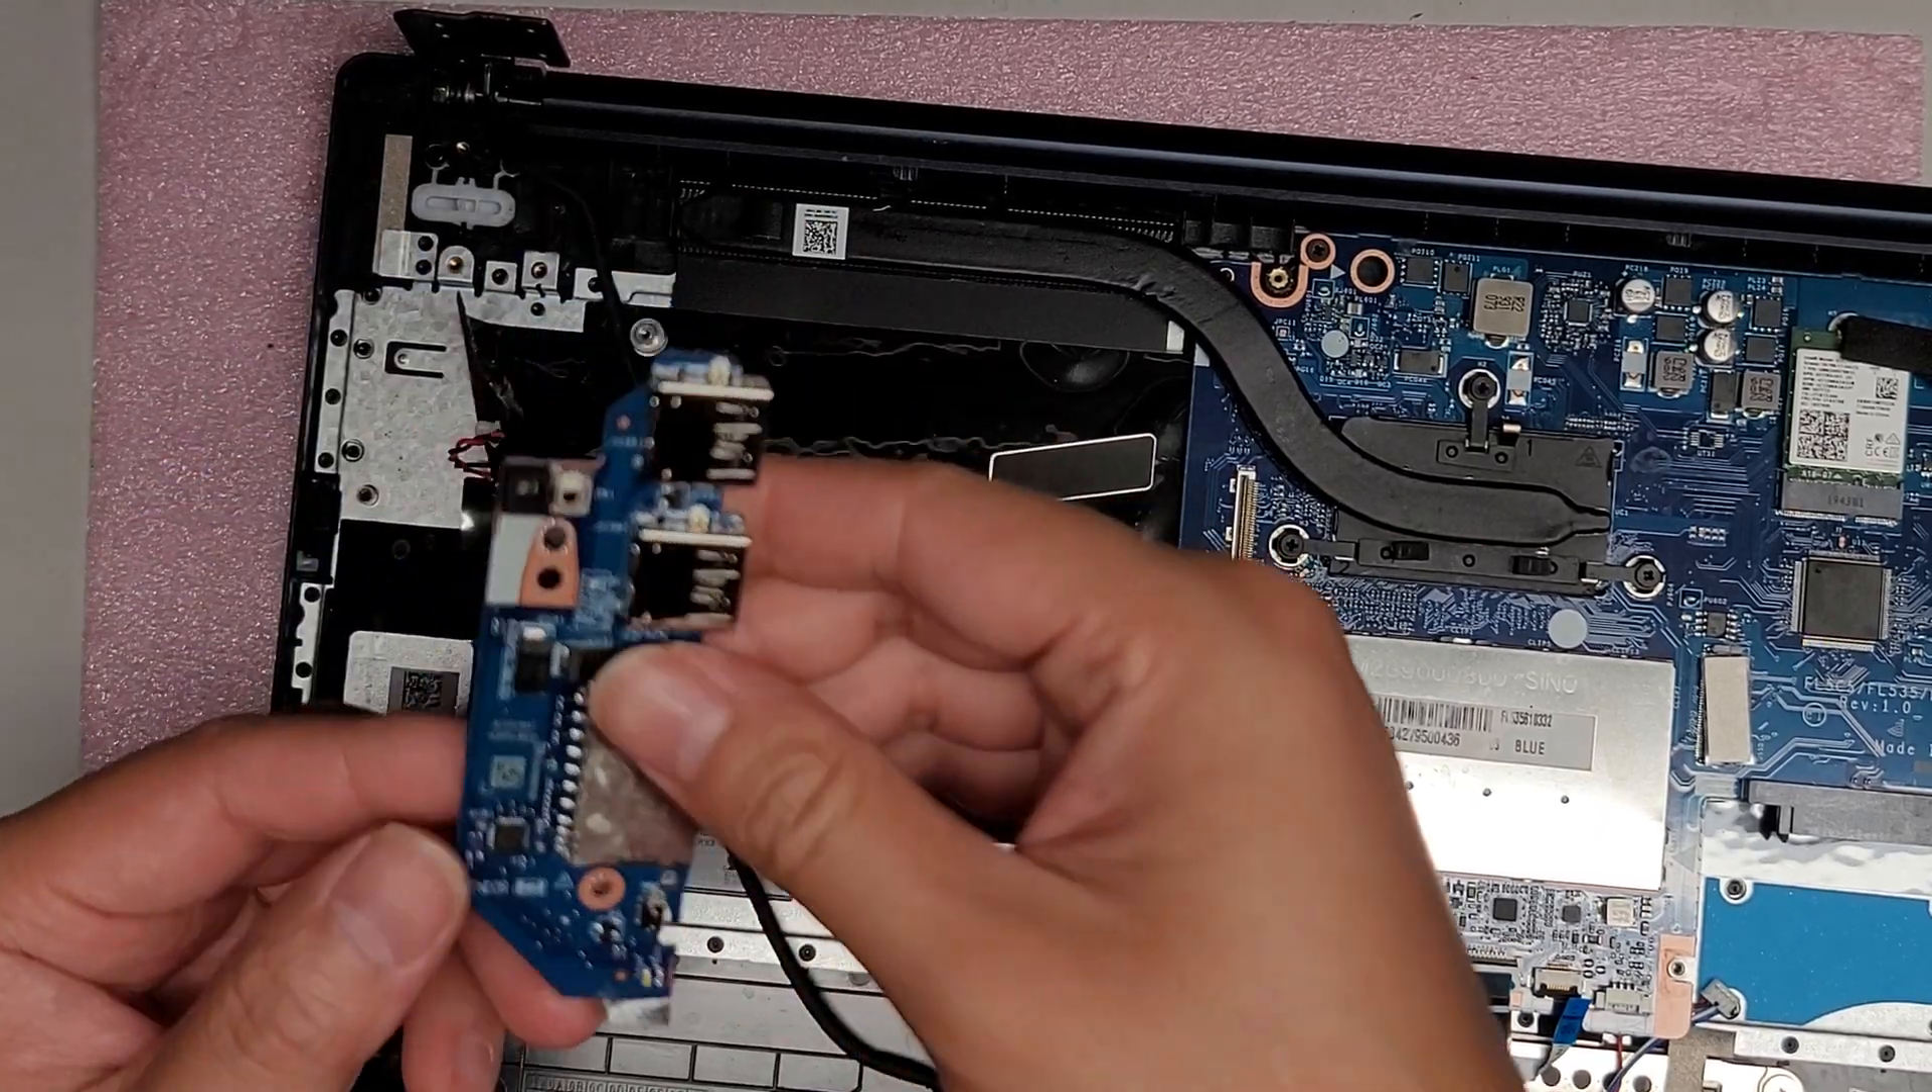Now you got the board out.